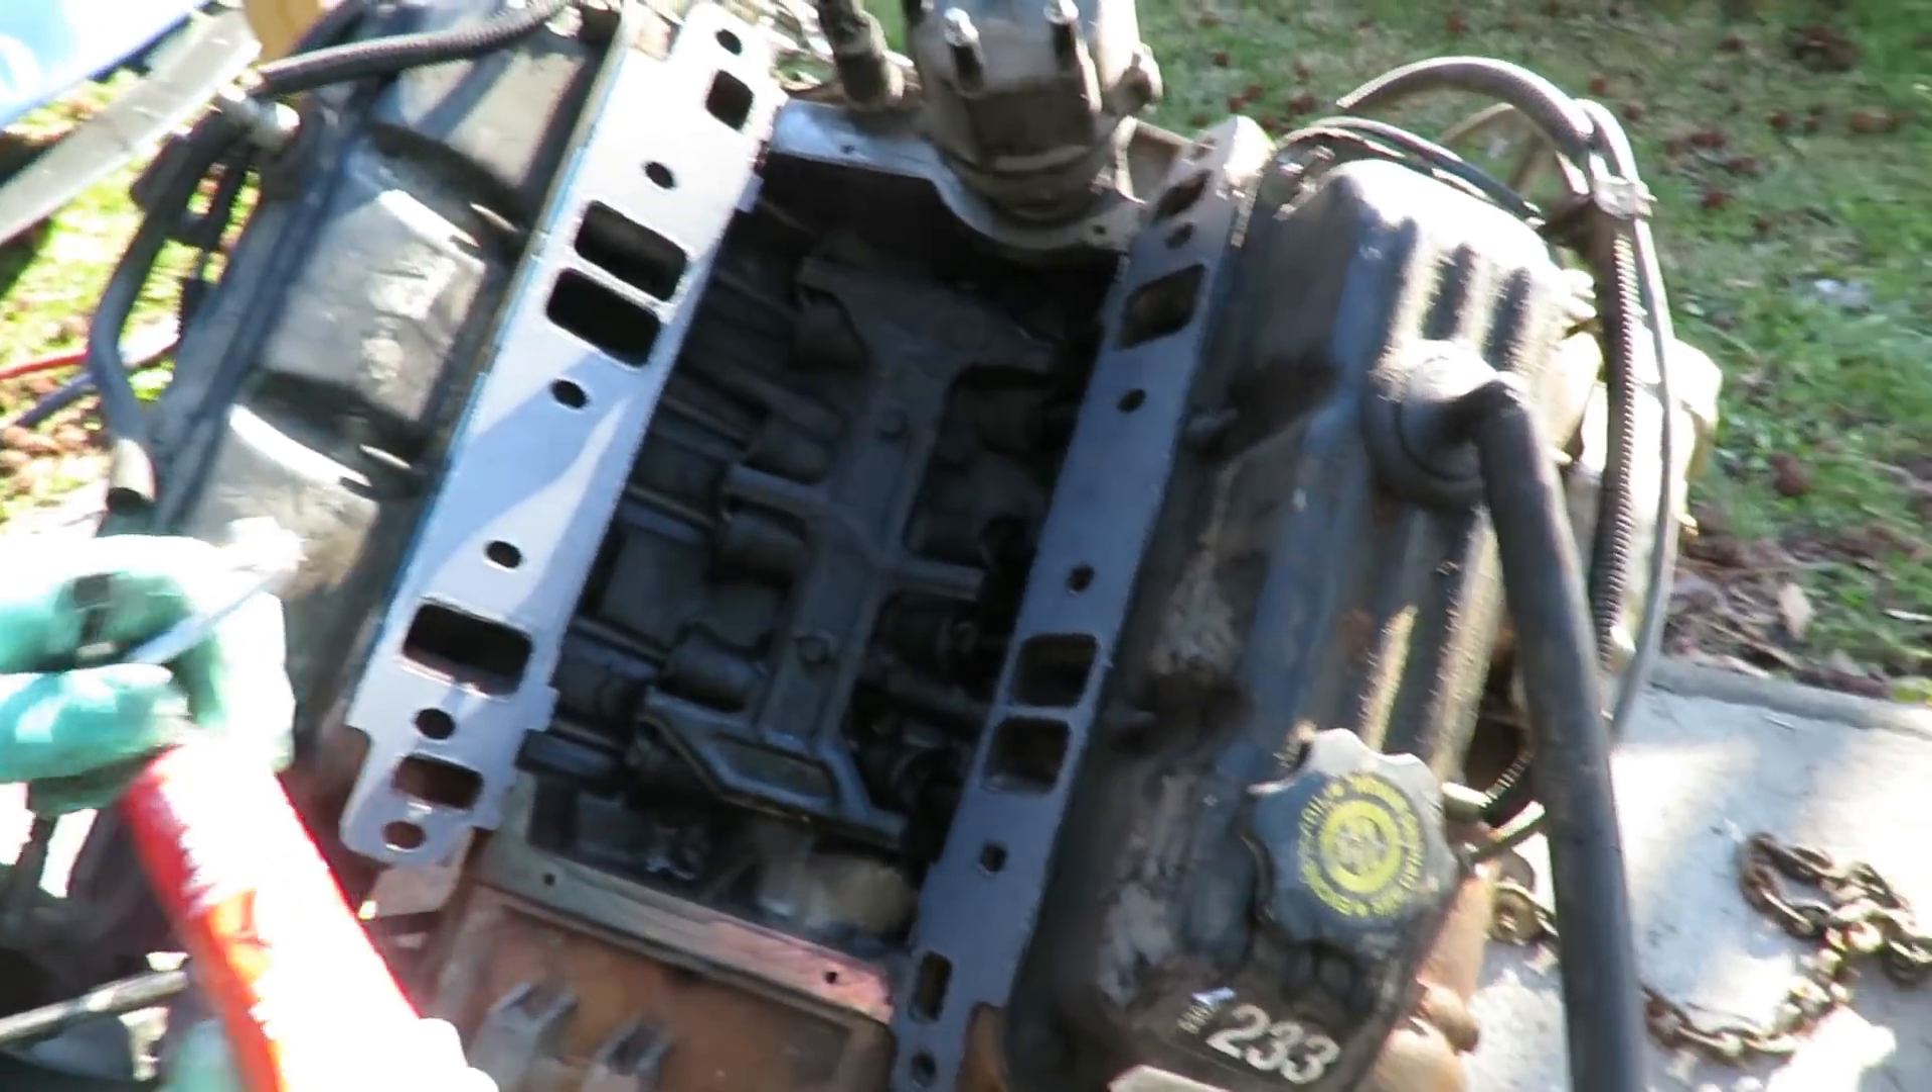Alright, guys, I got the intake gasket on.